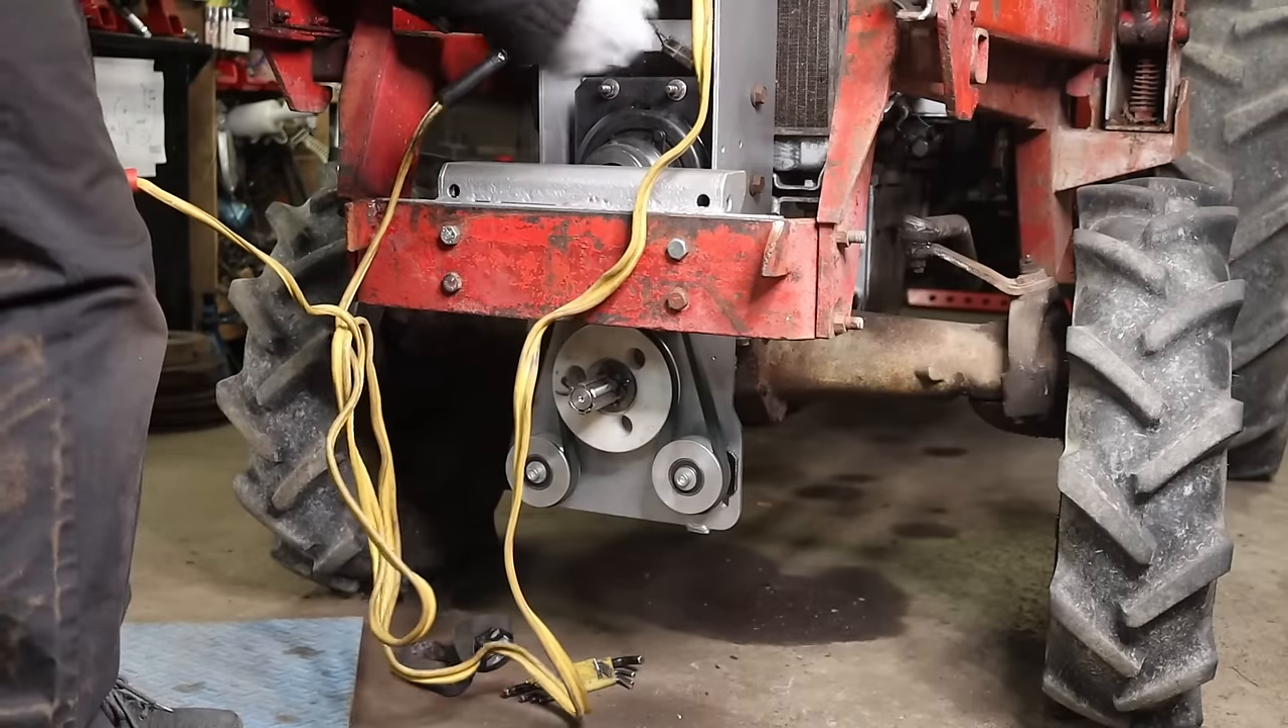As of right now the wiring is not done and i'm using some jumper cables for the first test.